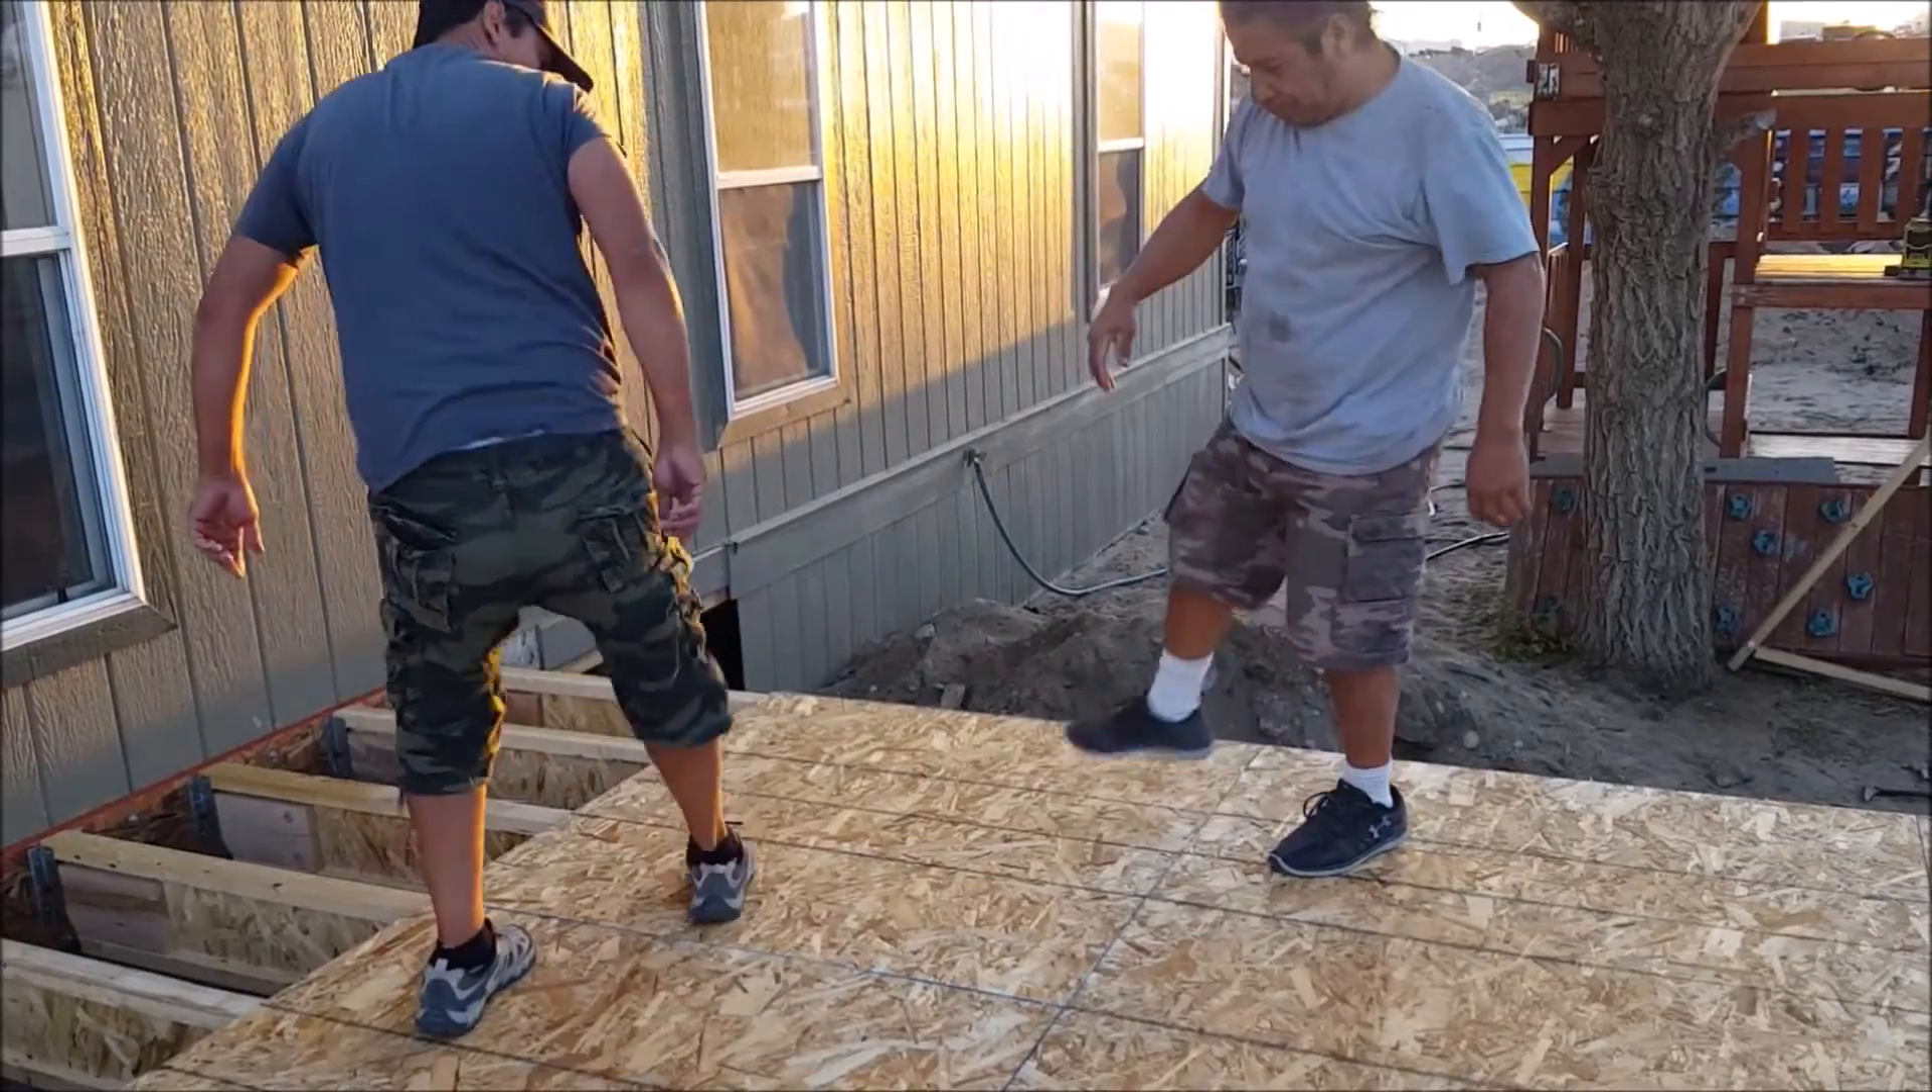So at this point, I'm pretty close to being done with the subfloor installation. I just got one more row left.